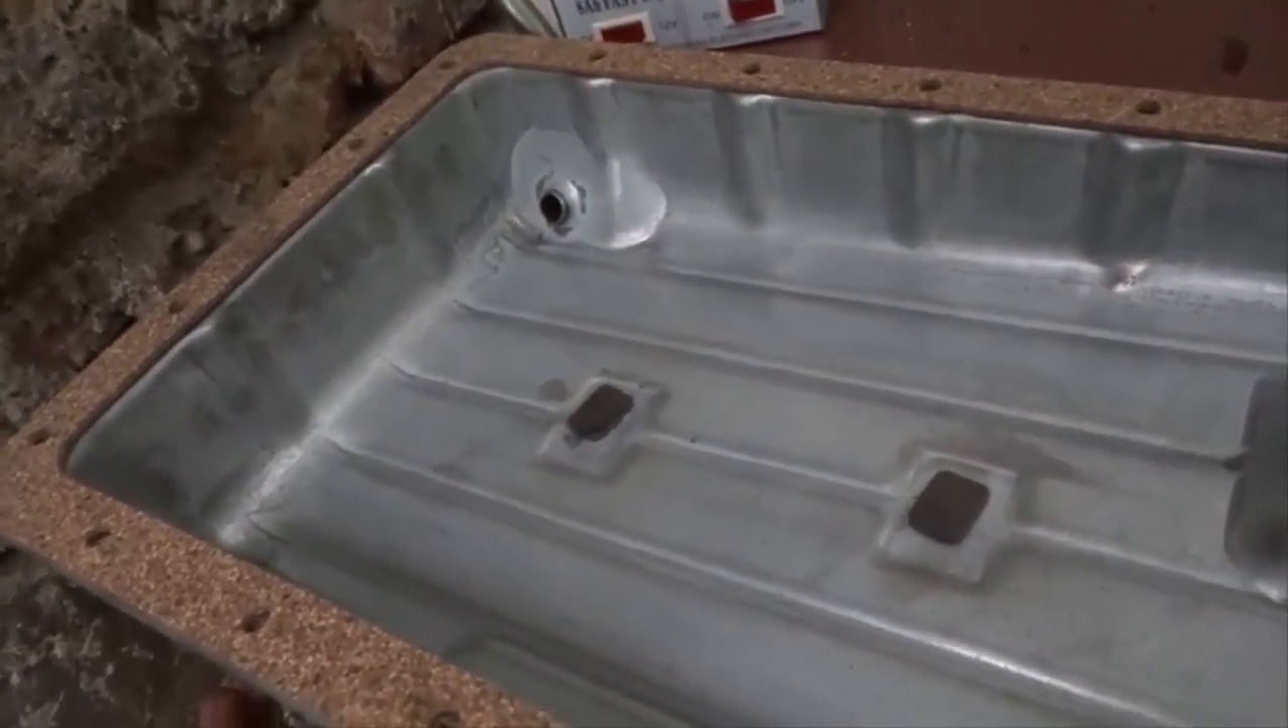Coloqué el empaque Que es un empaque de corcho.